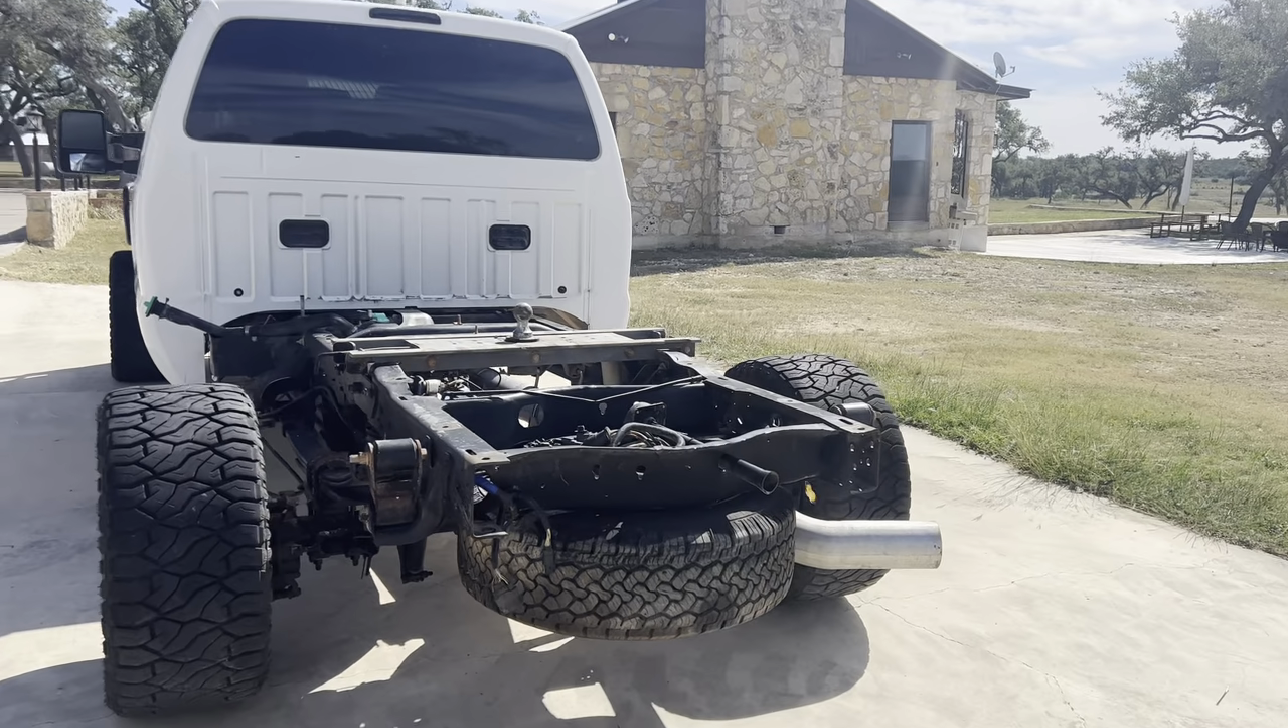And as you can see, we already got the whole rear end with the receiver and everything taken off and ready for that blank canvas to lay that flatbed on there.